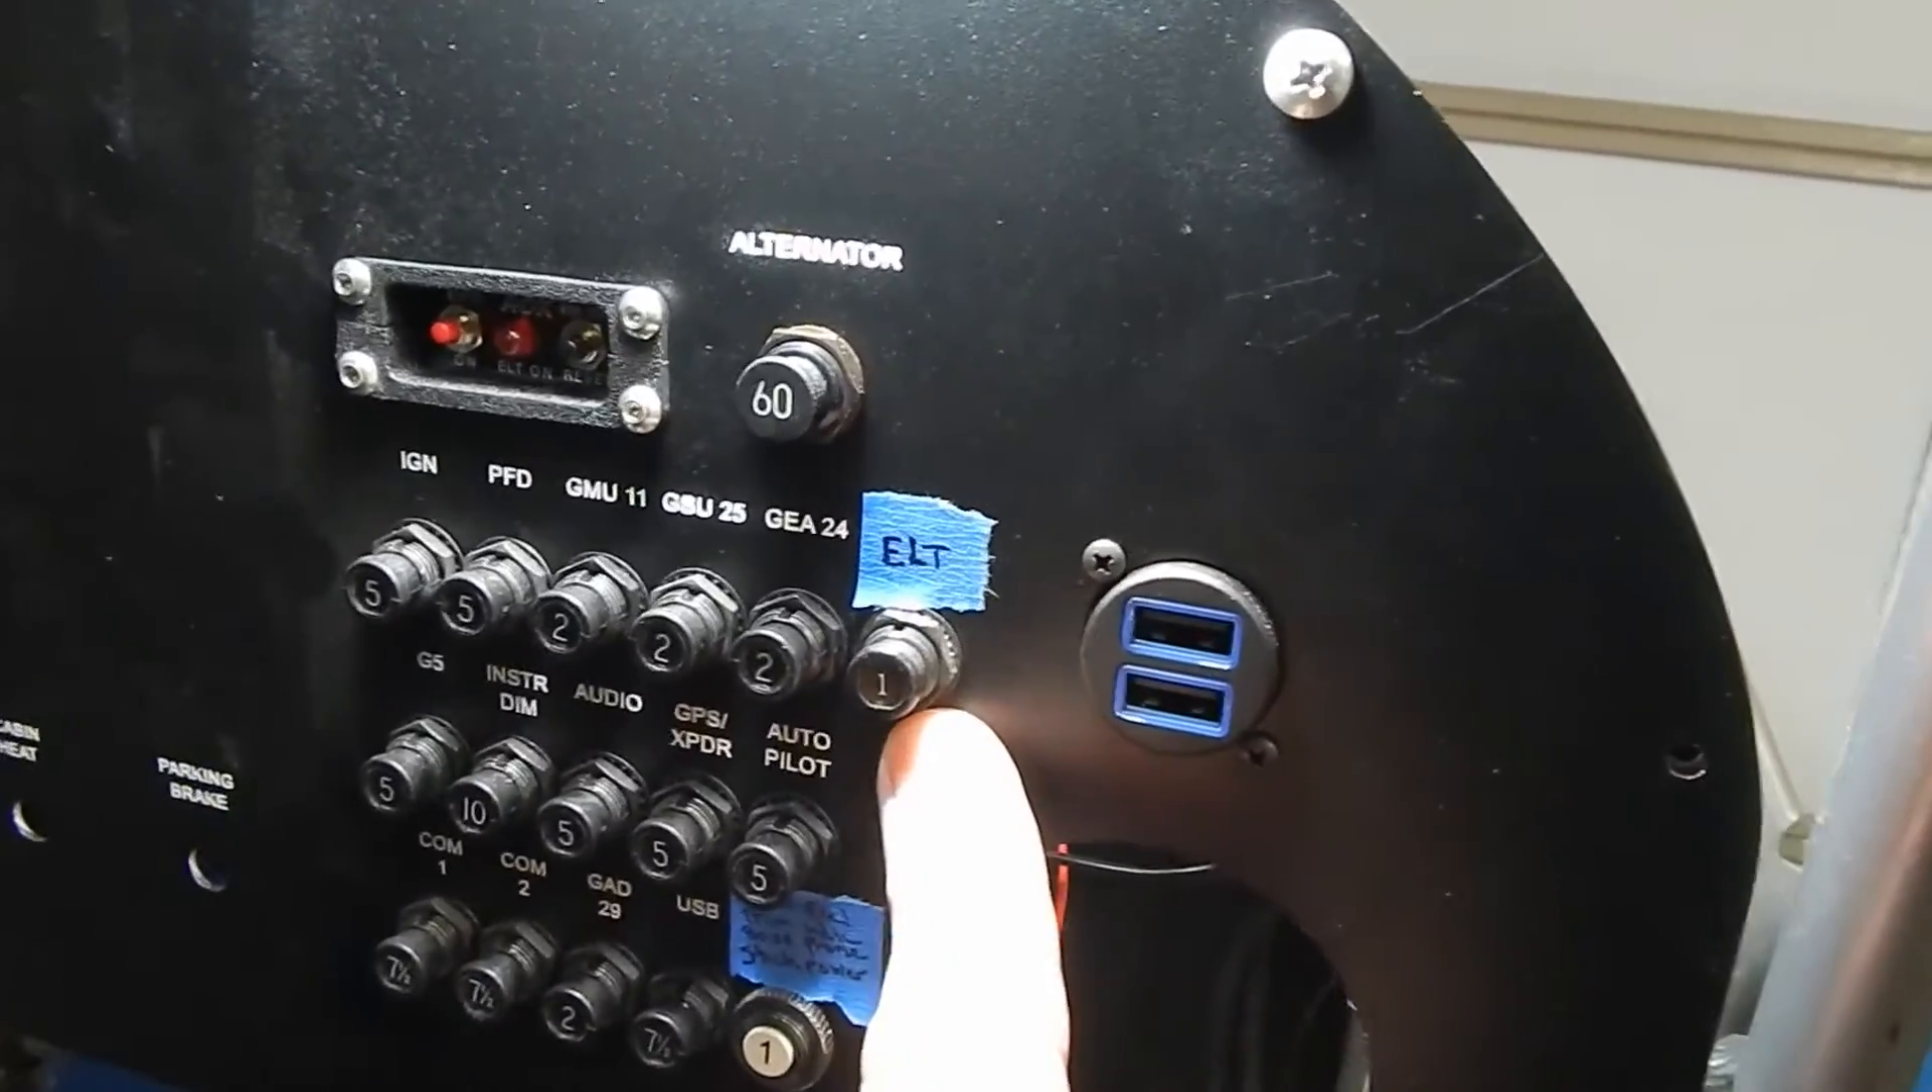I installed a one amp breaker at the end of this row.